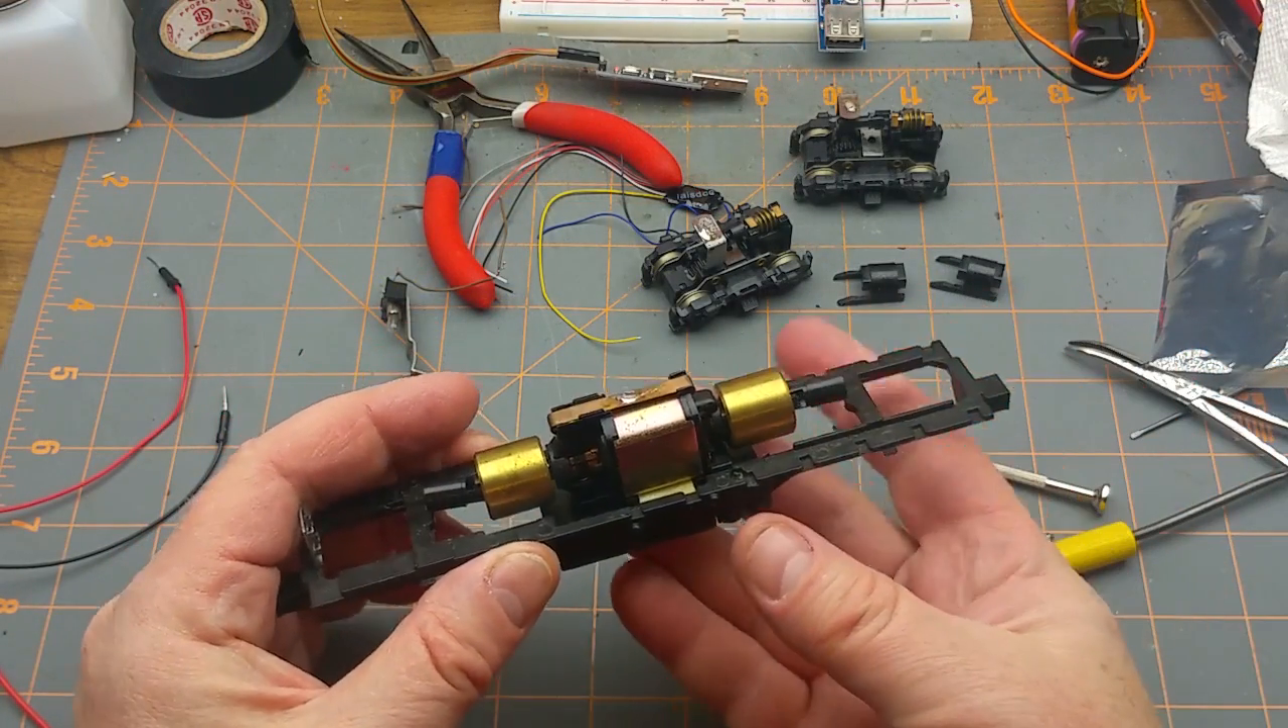So now we have just the motor and the chassis.